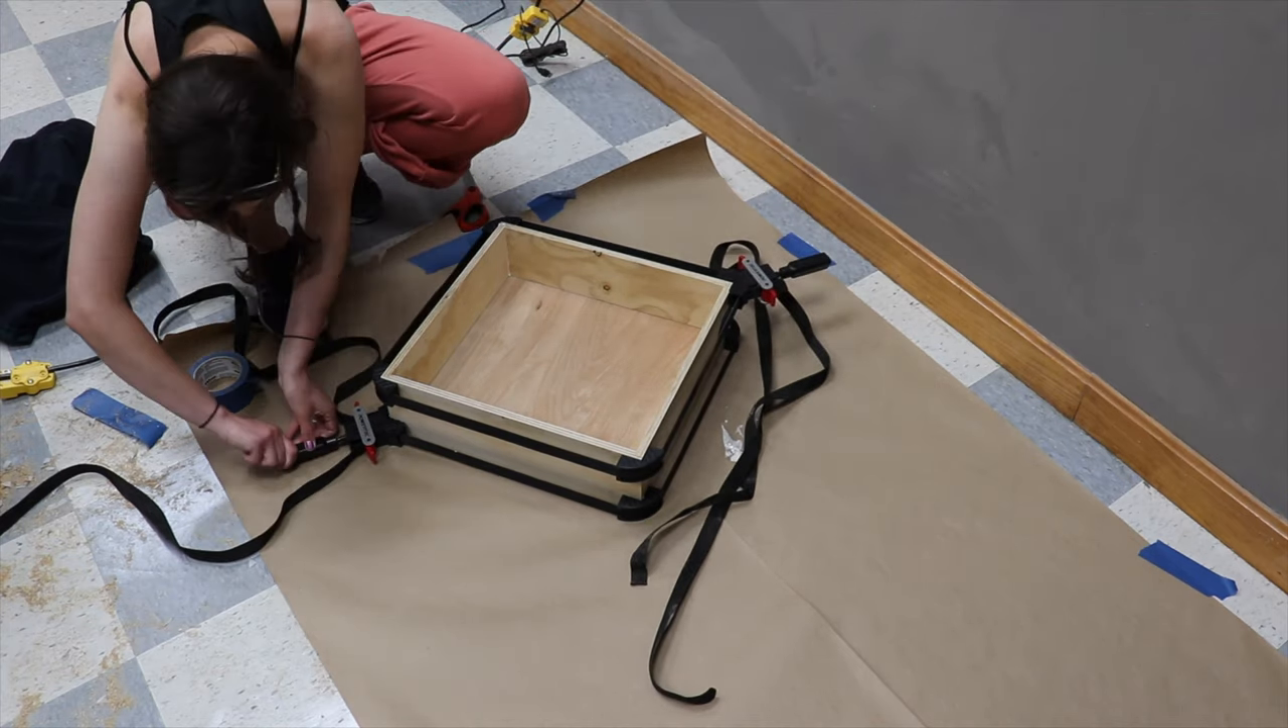Brook handled the glue up using band clamps to get nice square edges.